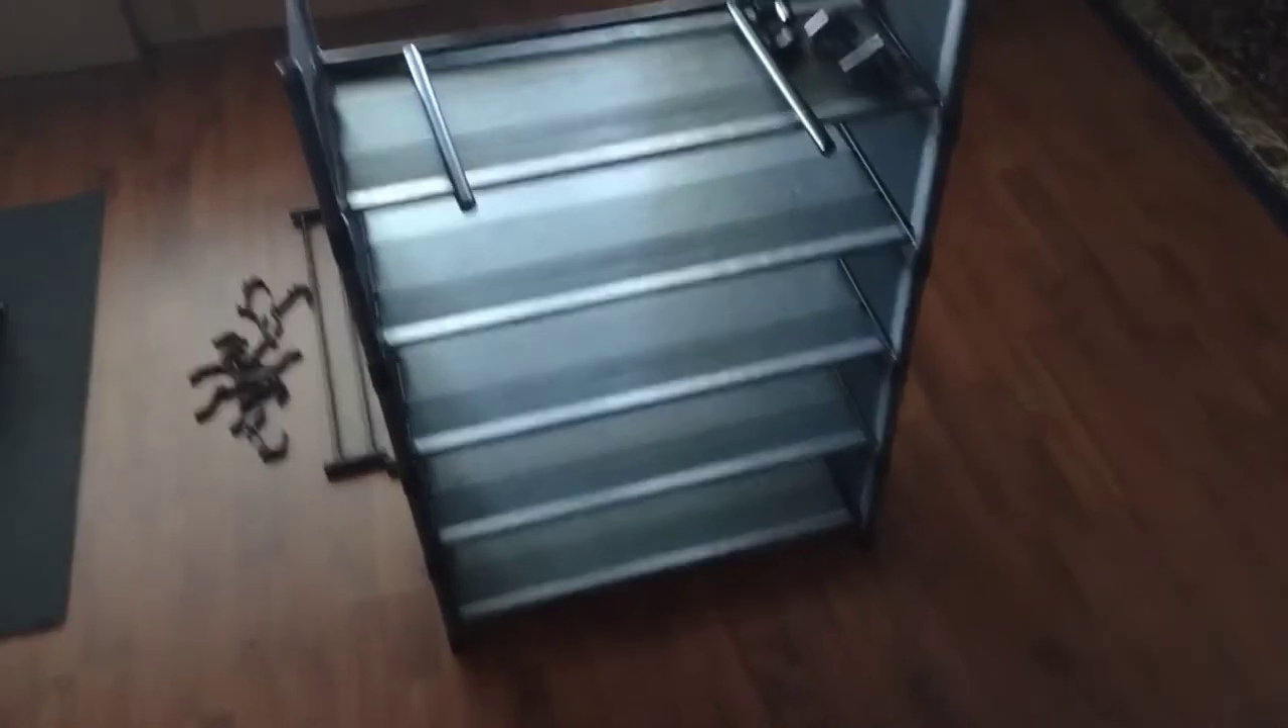Okay guys, we've got all the shelves connected.